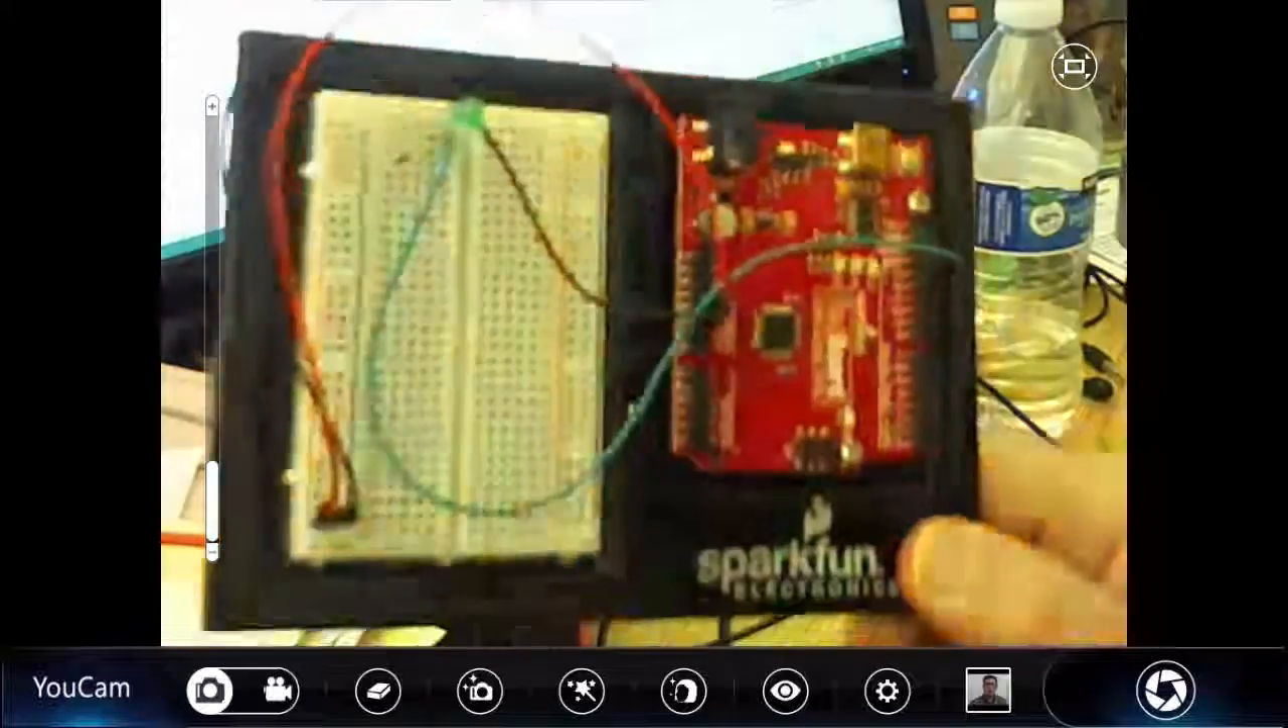So I have my SparkFun kit, and I've already done some wiring.